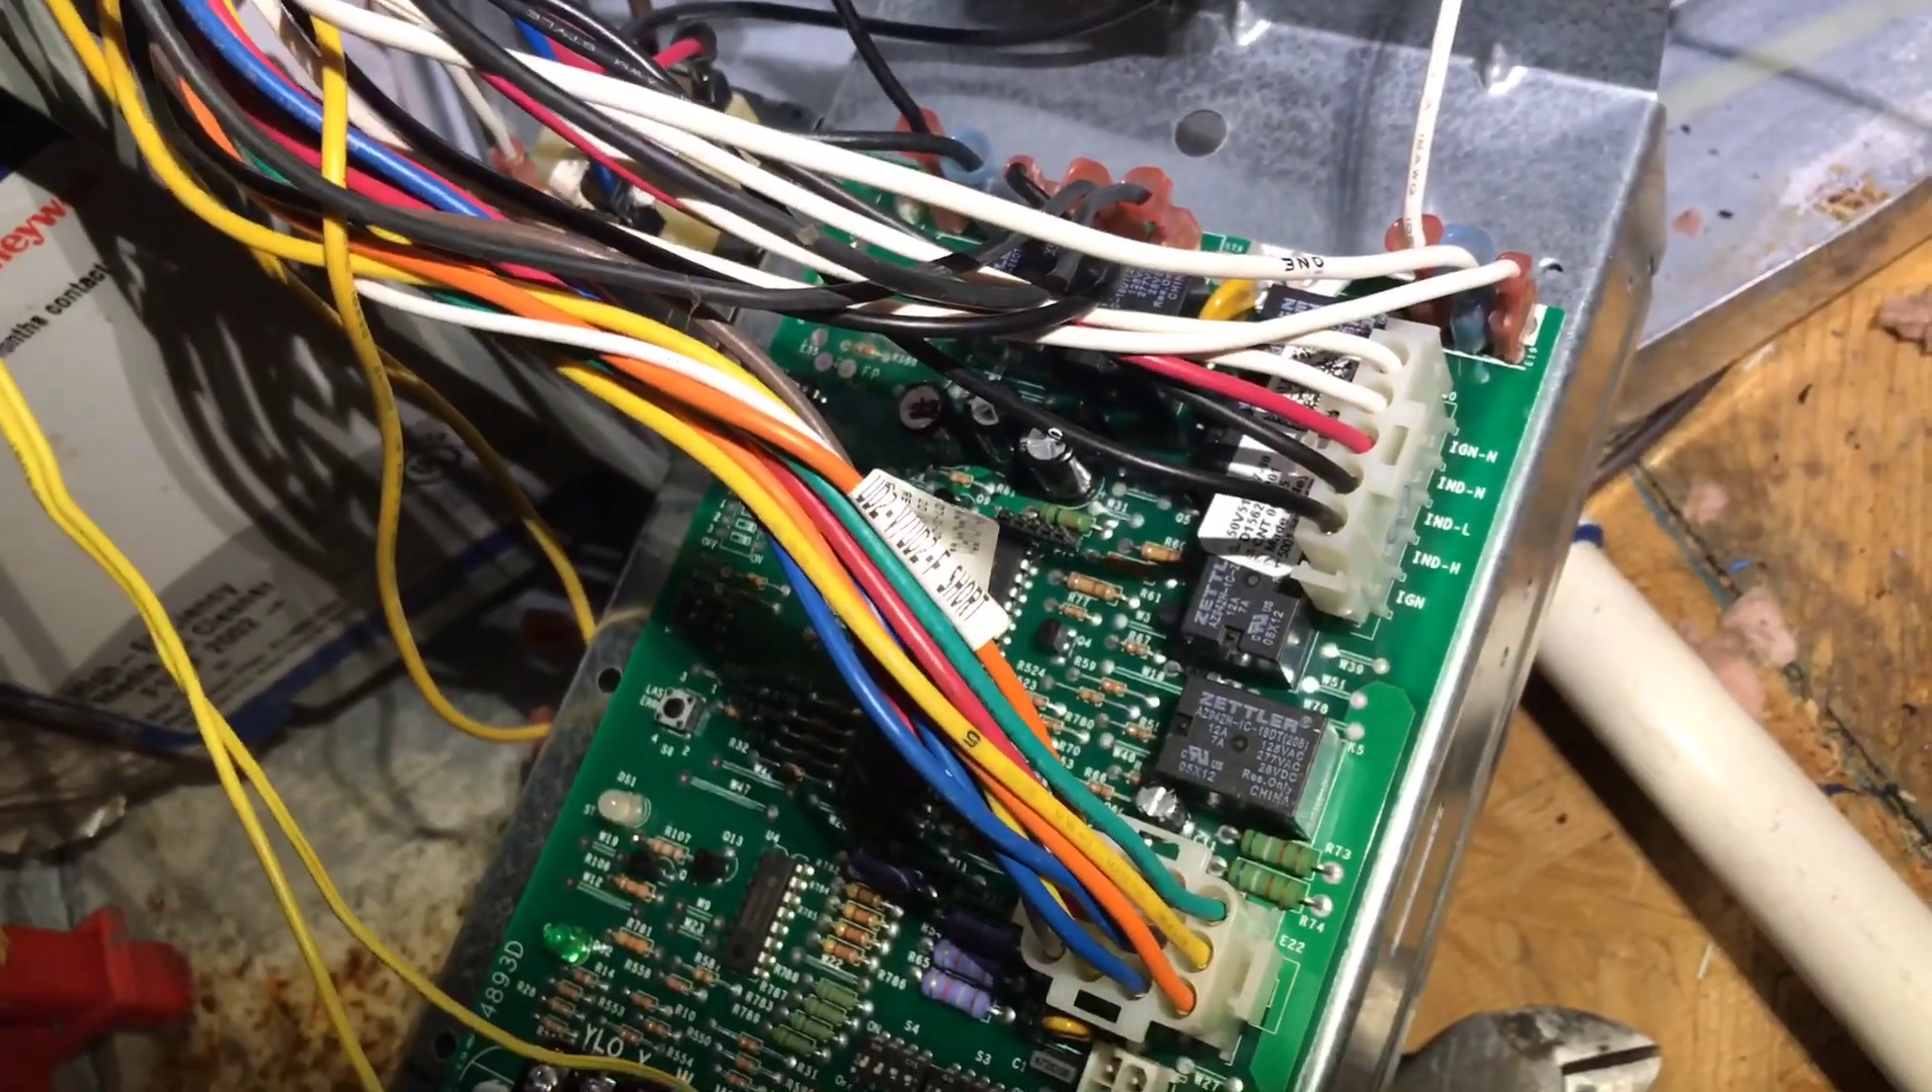Alright, so you got the new board put on.